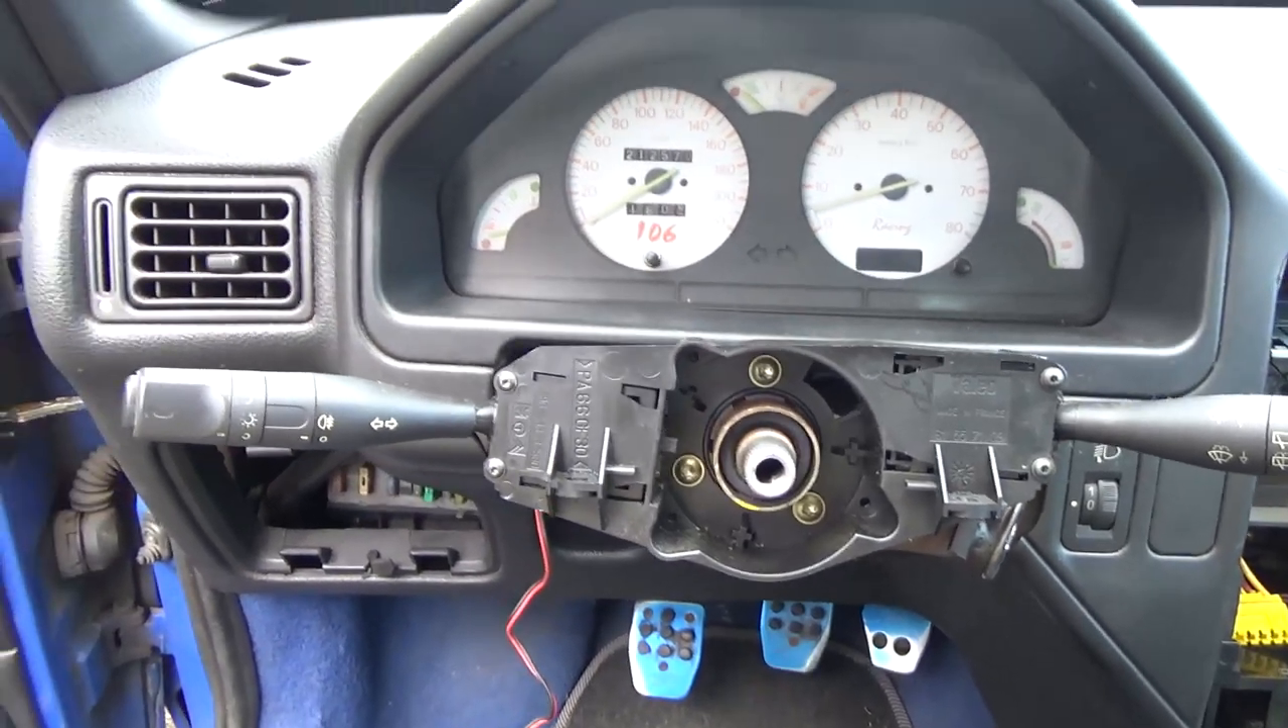Okay, so we got the covers out.